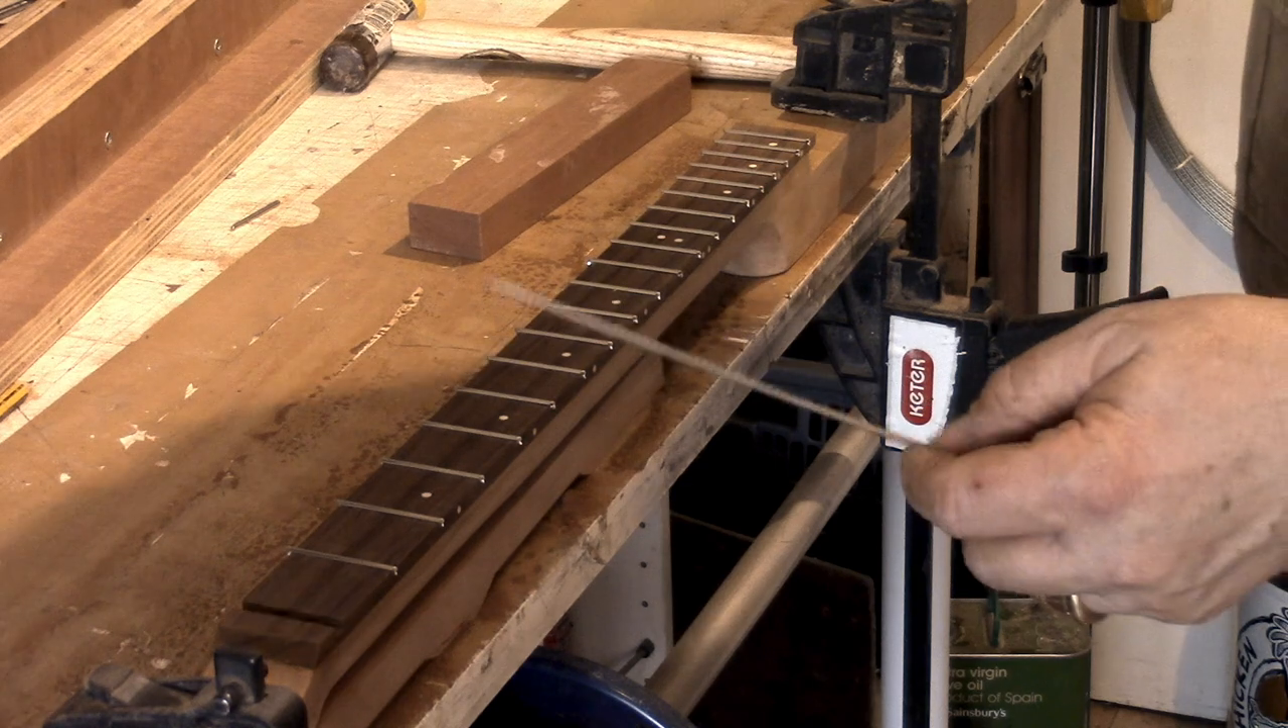We have all our frets in here now.